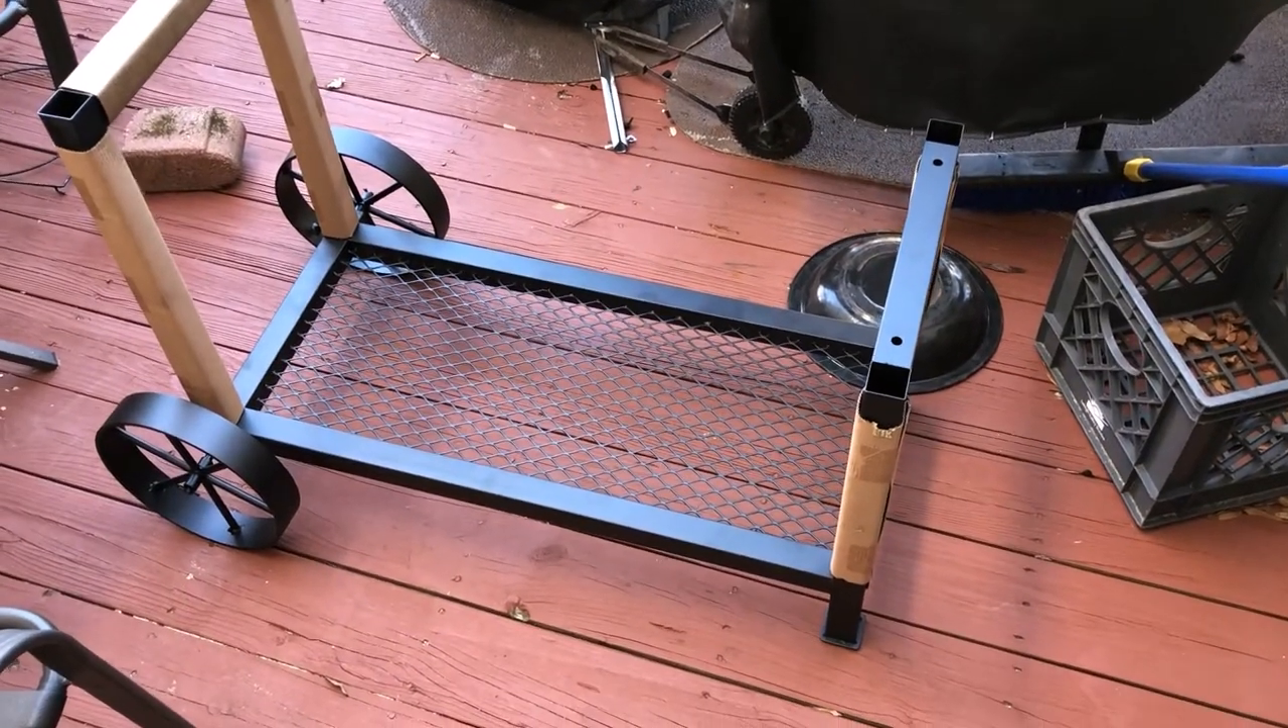And then we have the stand put together and i got to put that which is going to weigh a whole lot onto that.